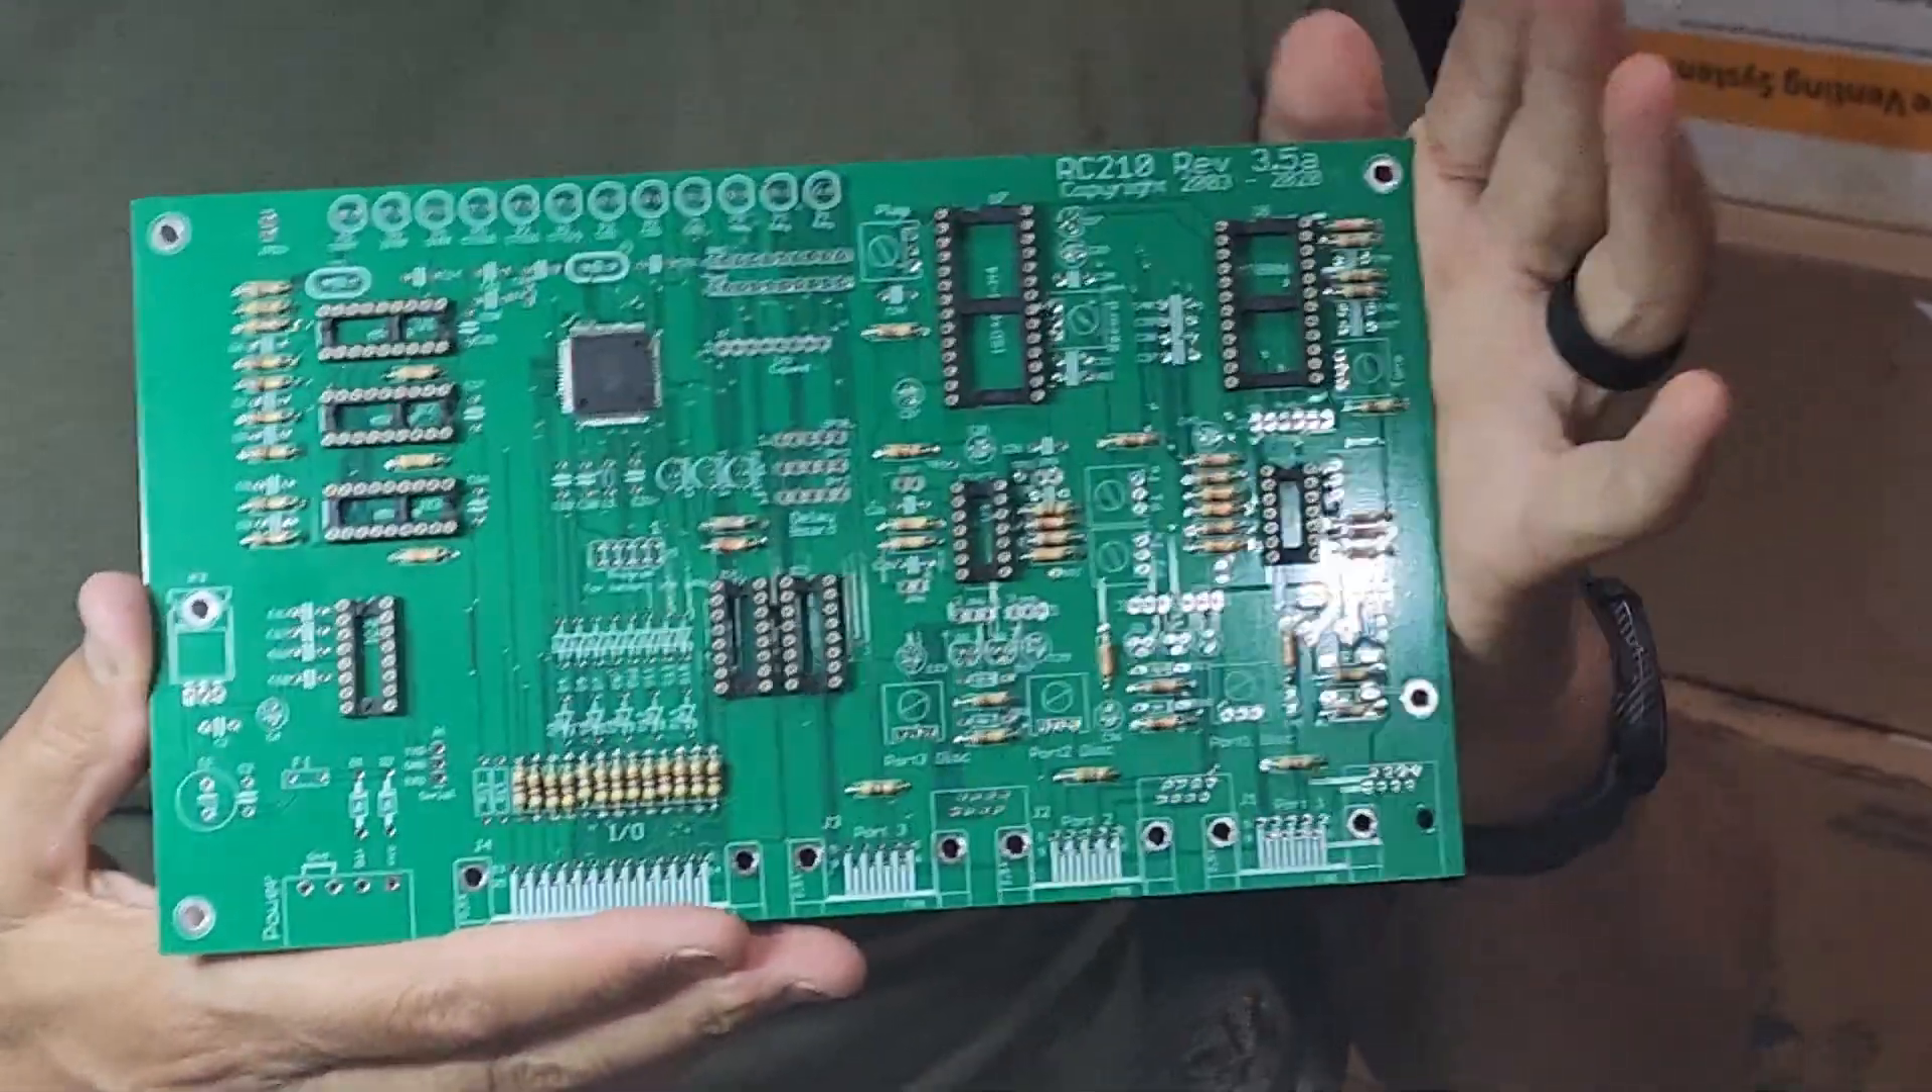And here we've got the board completed in this part number one. You can see the sockets and the resistors are now in place.